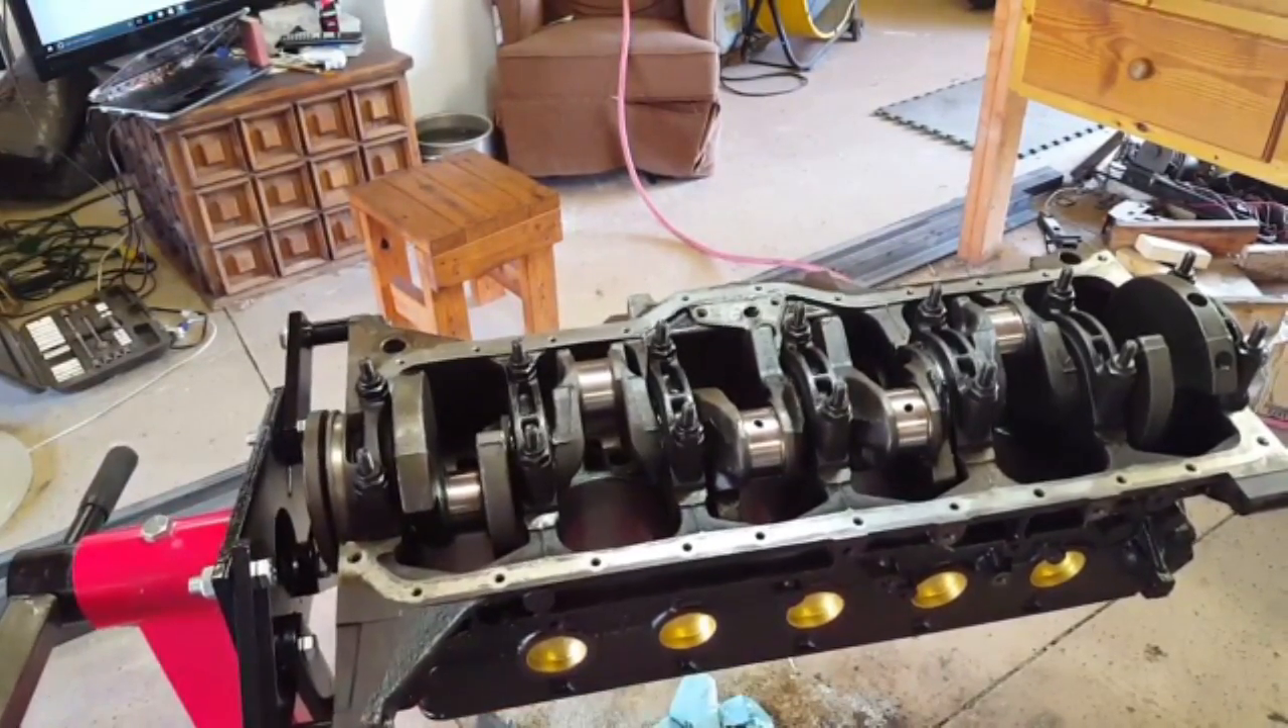I've got you know the crank installed all the plugs installed.